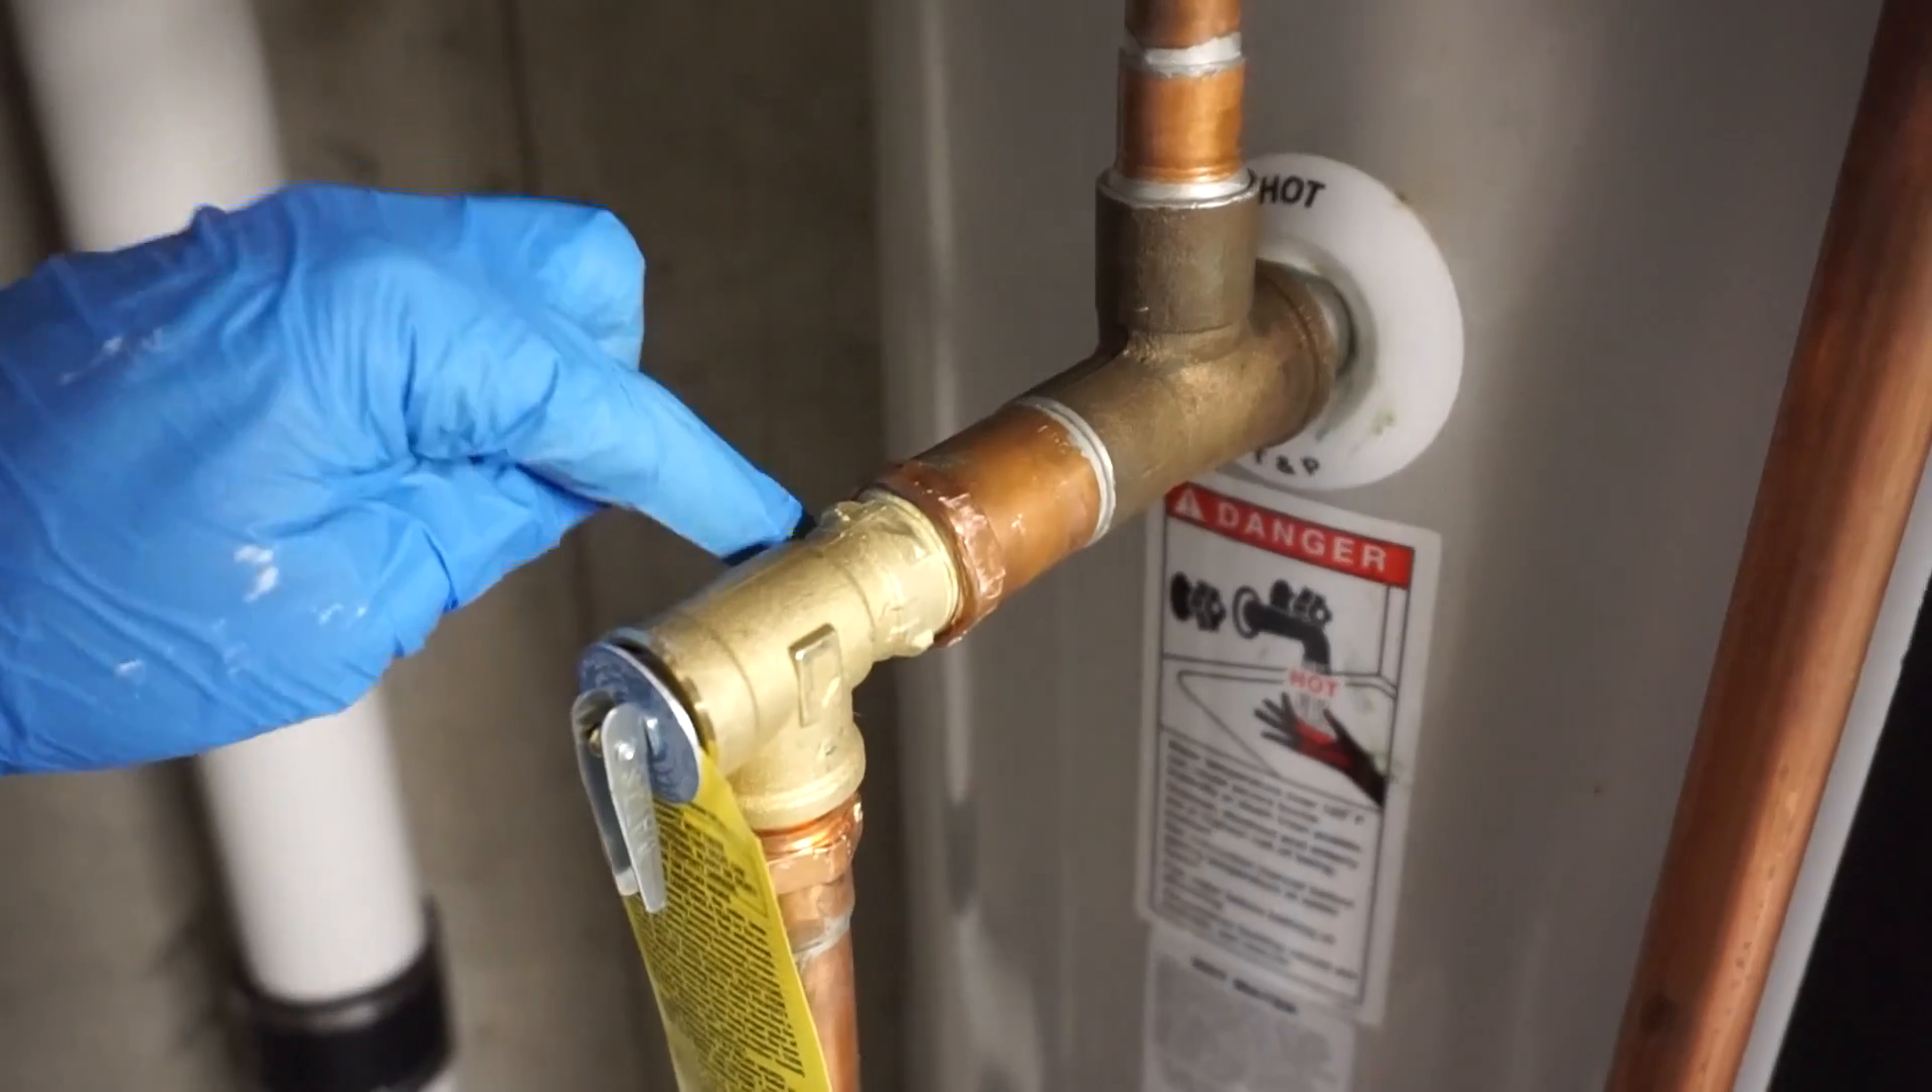So now let's have a little close up on this valve. So now we've got our new valve in, right?